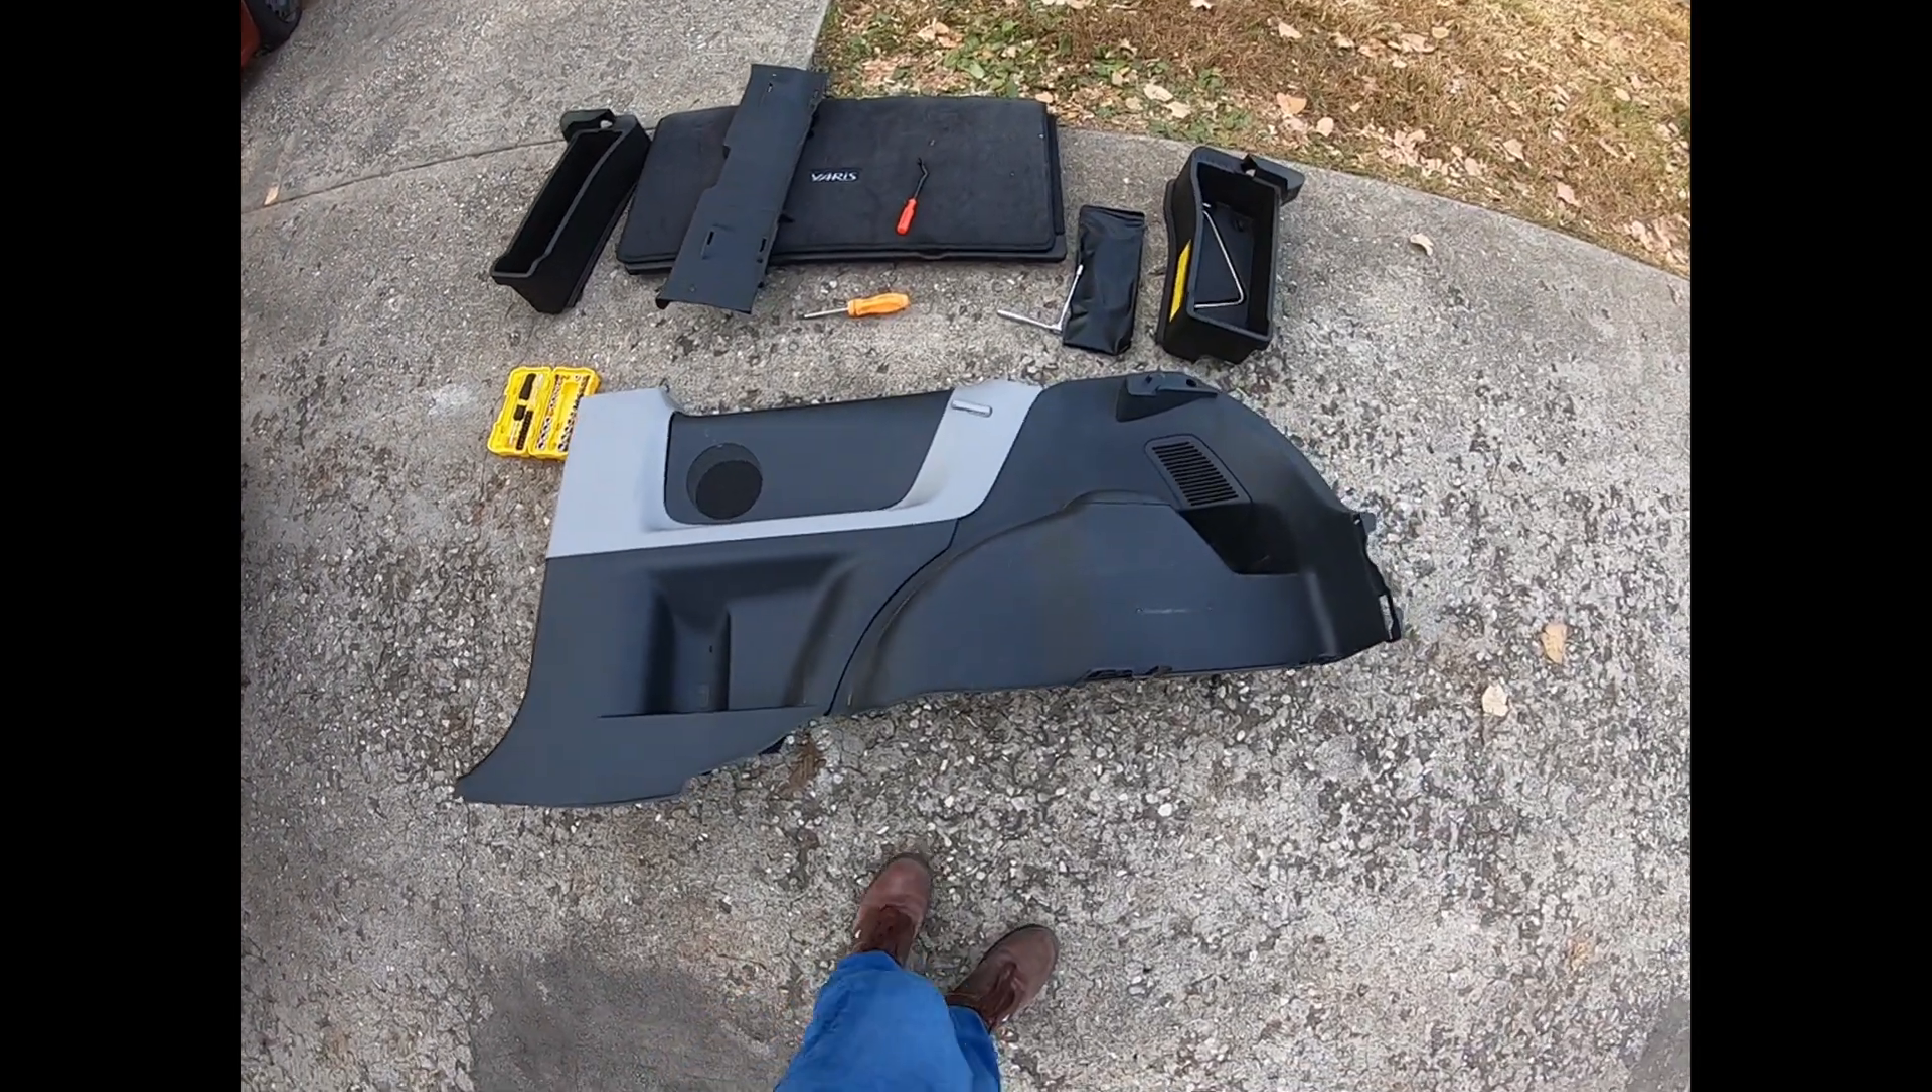Here's a video of the panel out completely.